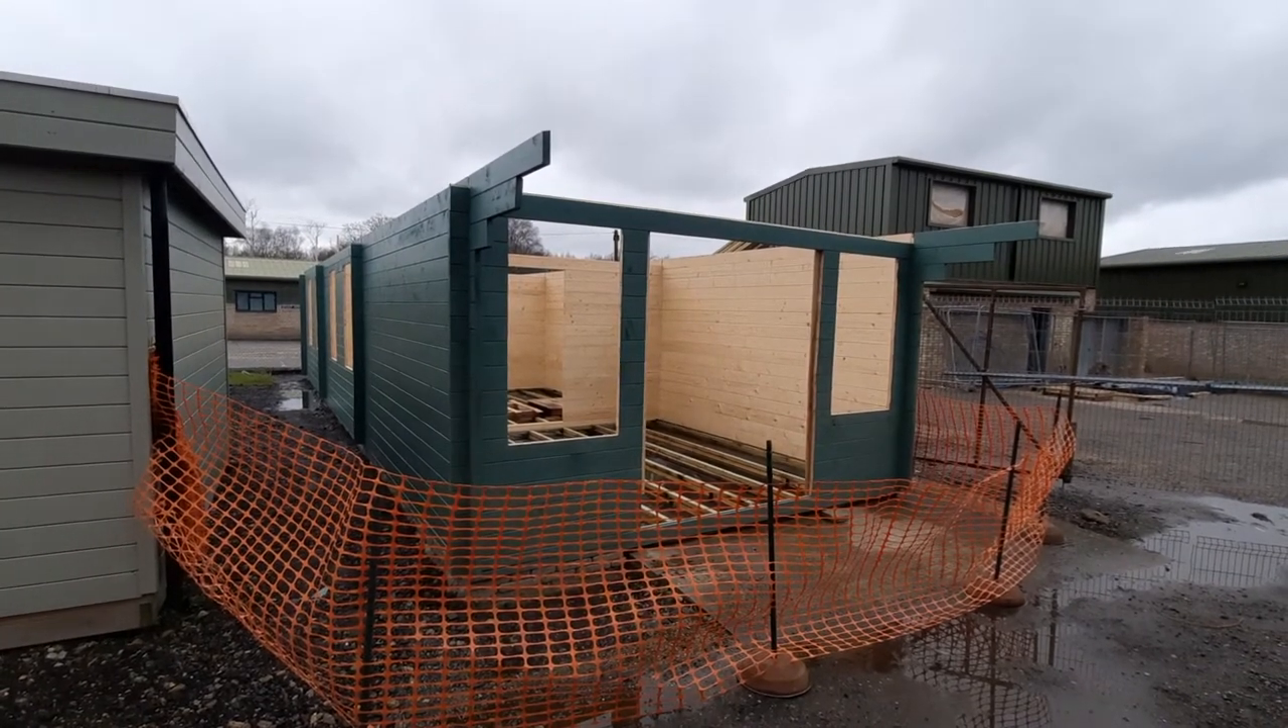We've actually built up to eaves level and then painted everything without the windows doors purlin's roof overhang stuff like that so it just makes it that much easier to paint.